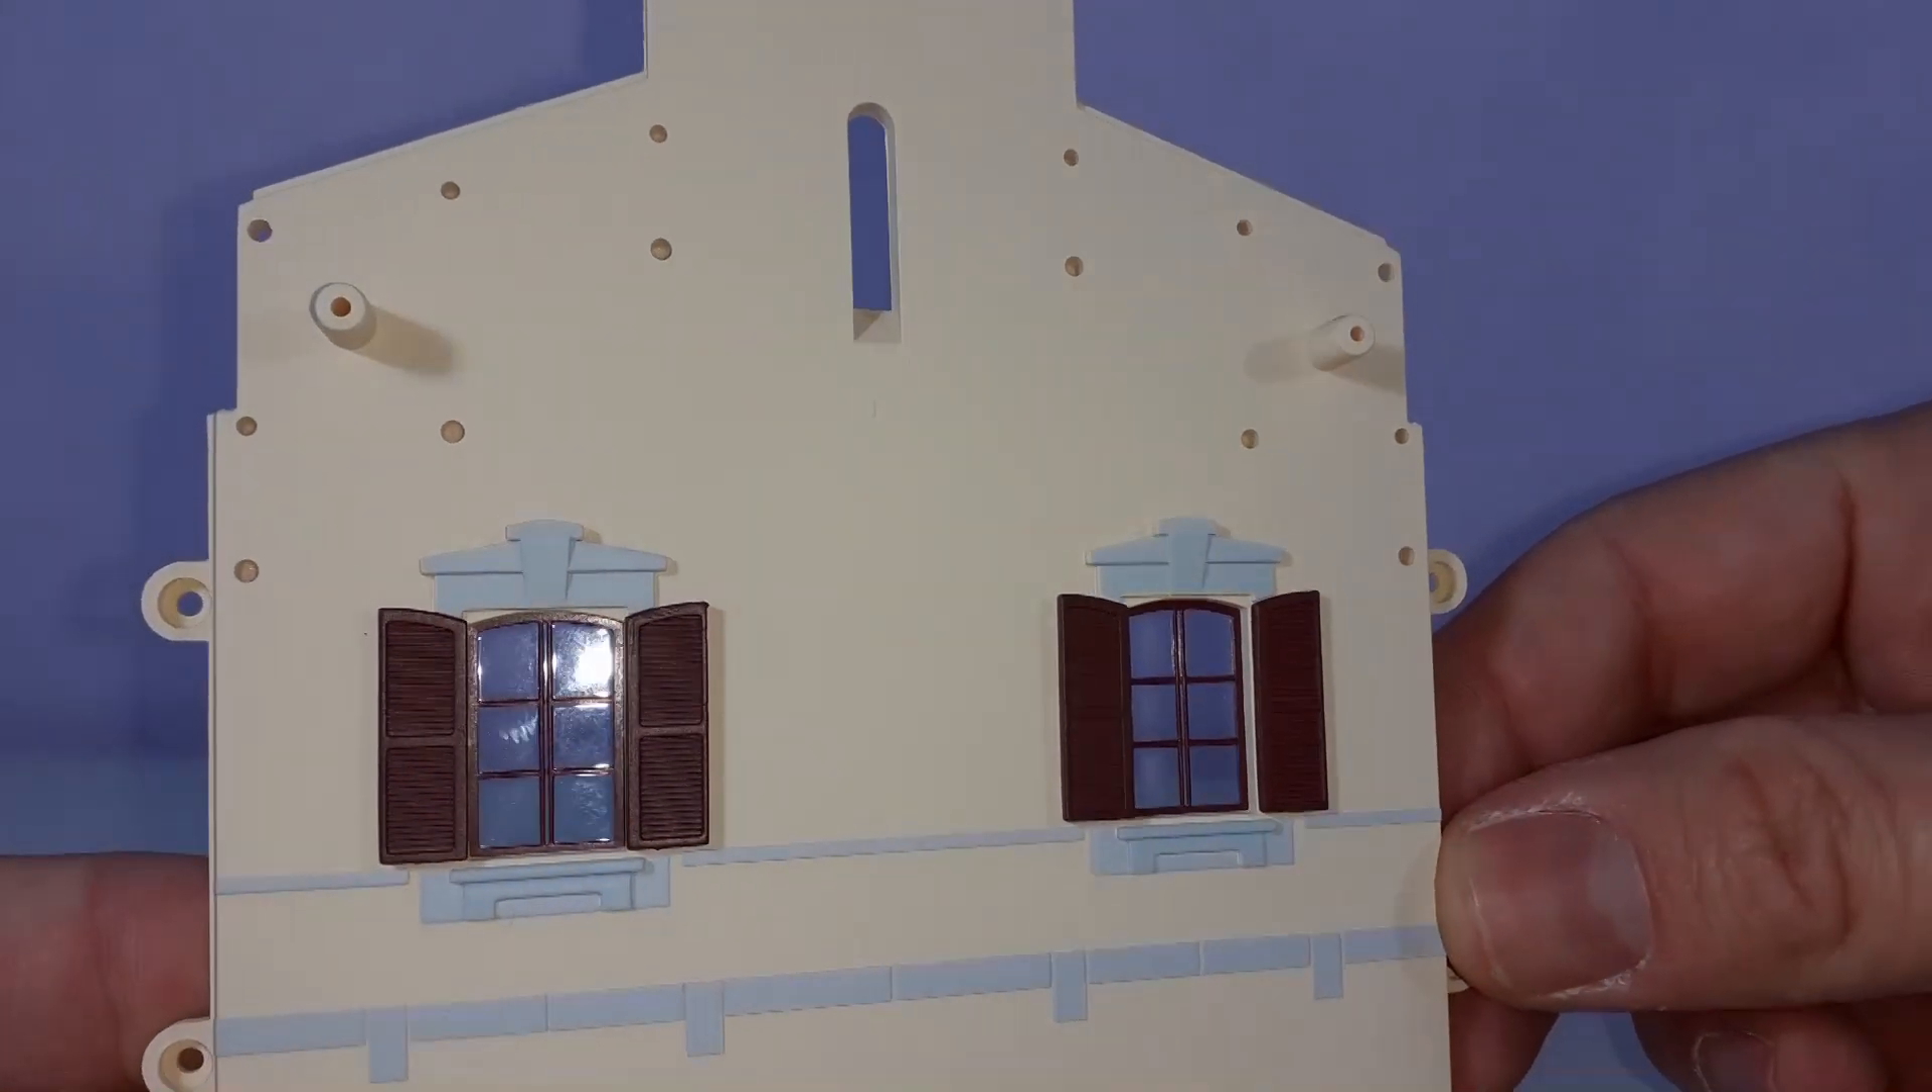Ed ecco fatto abbiamo finito di assemblare le due finestre con le persiane.